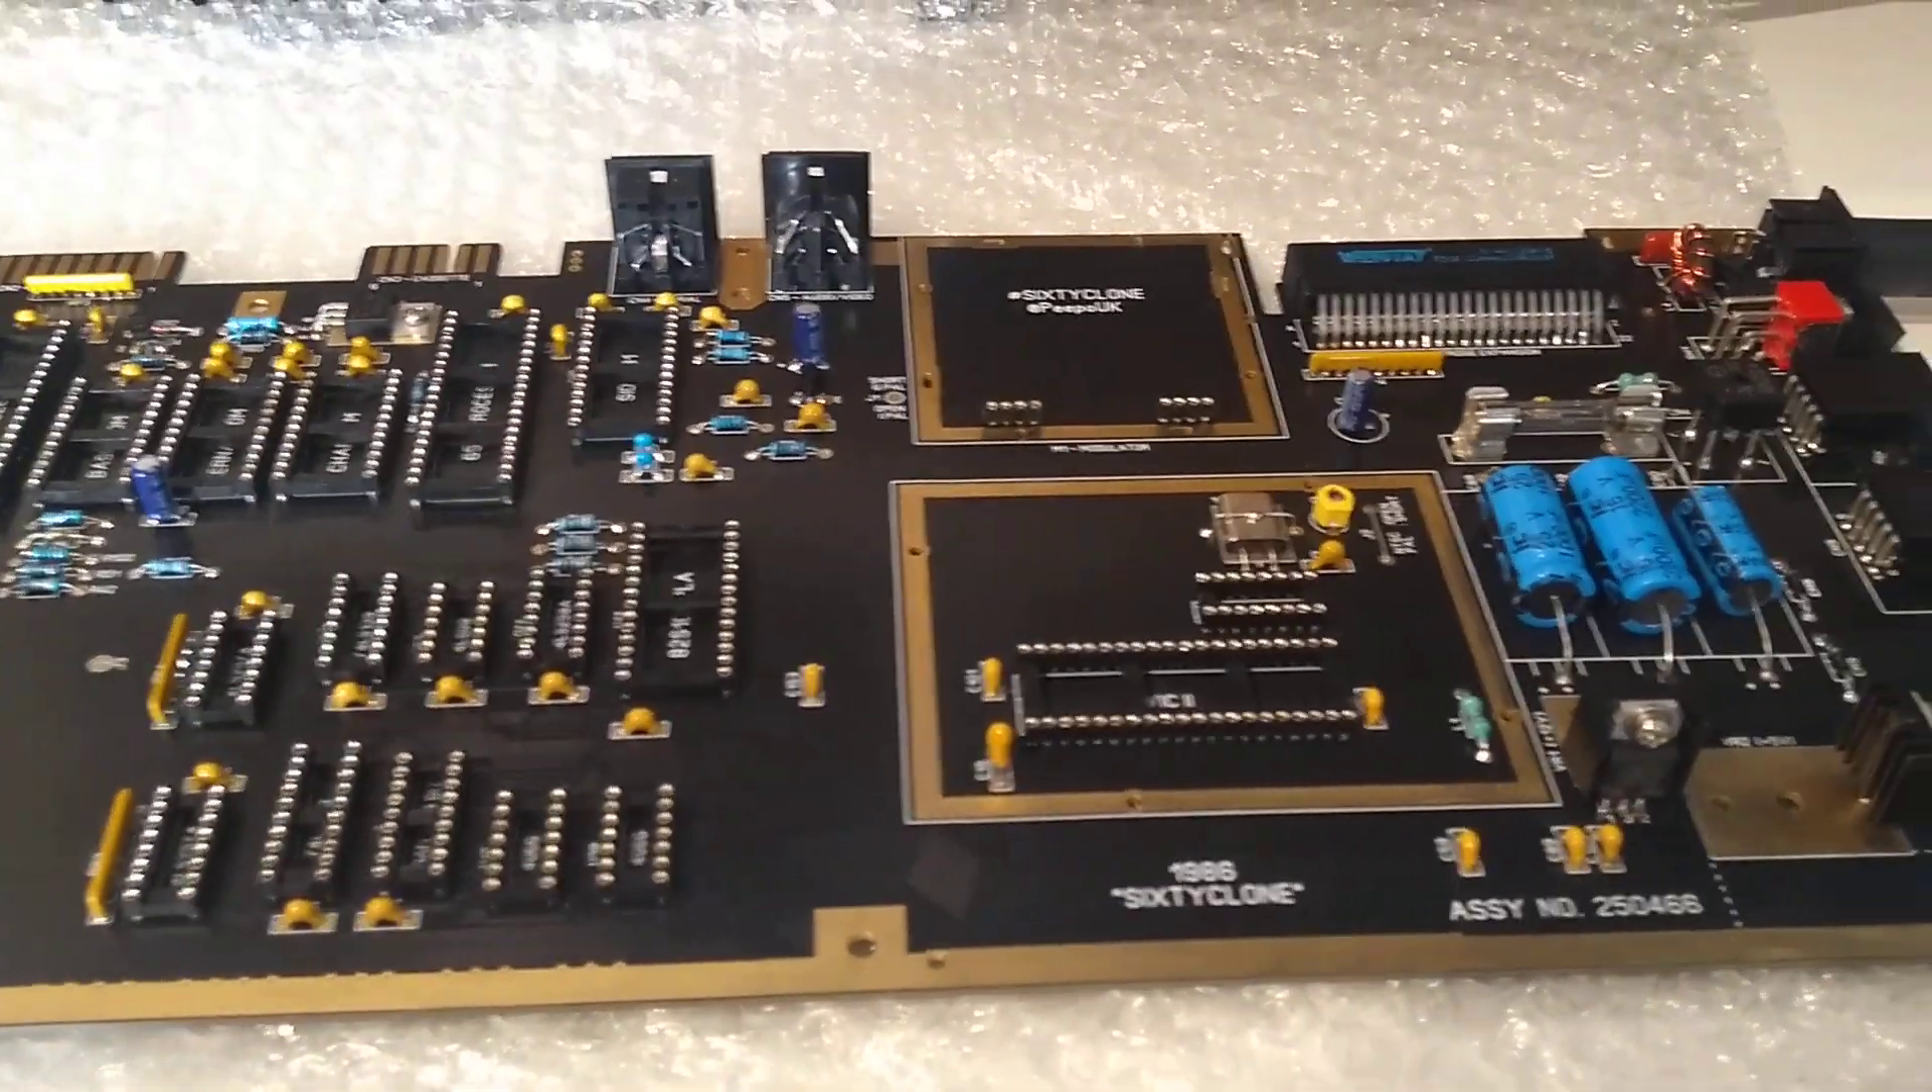As of now I have soldered everything in. Almost. I am missing the RF modulator.